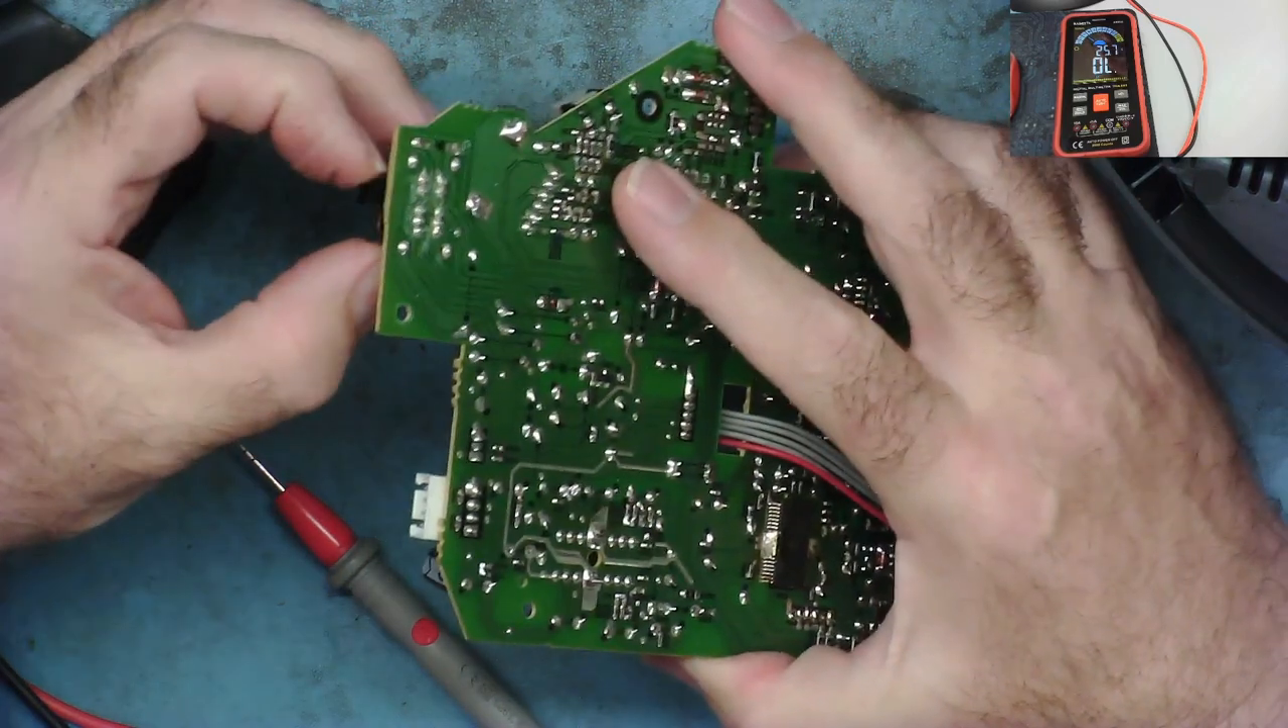Yeah, I've got the circuit board off.